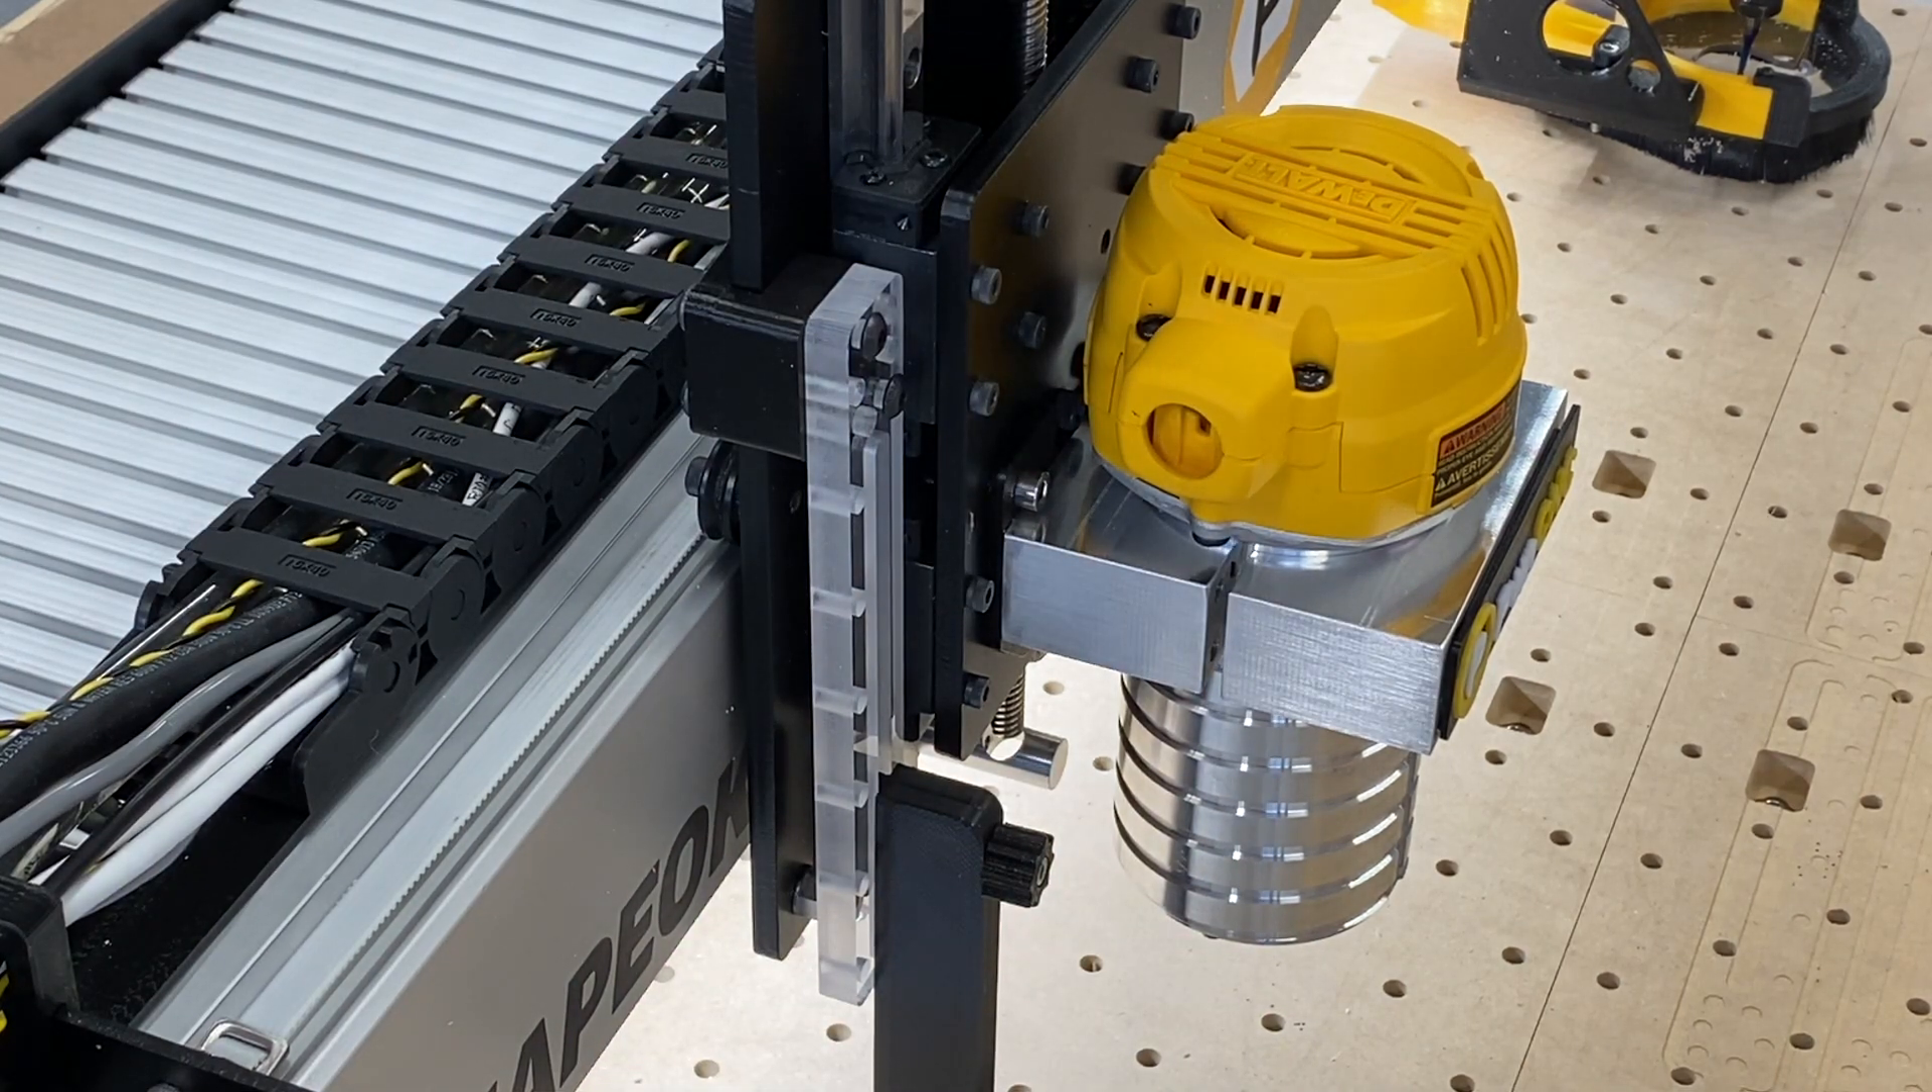Our bracket is now installed, ready to go.